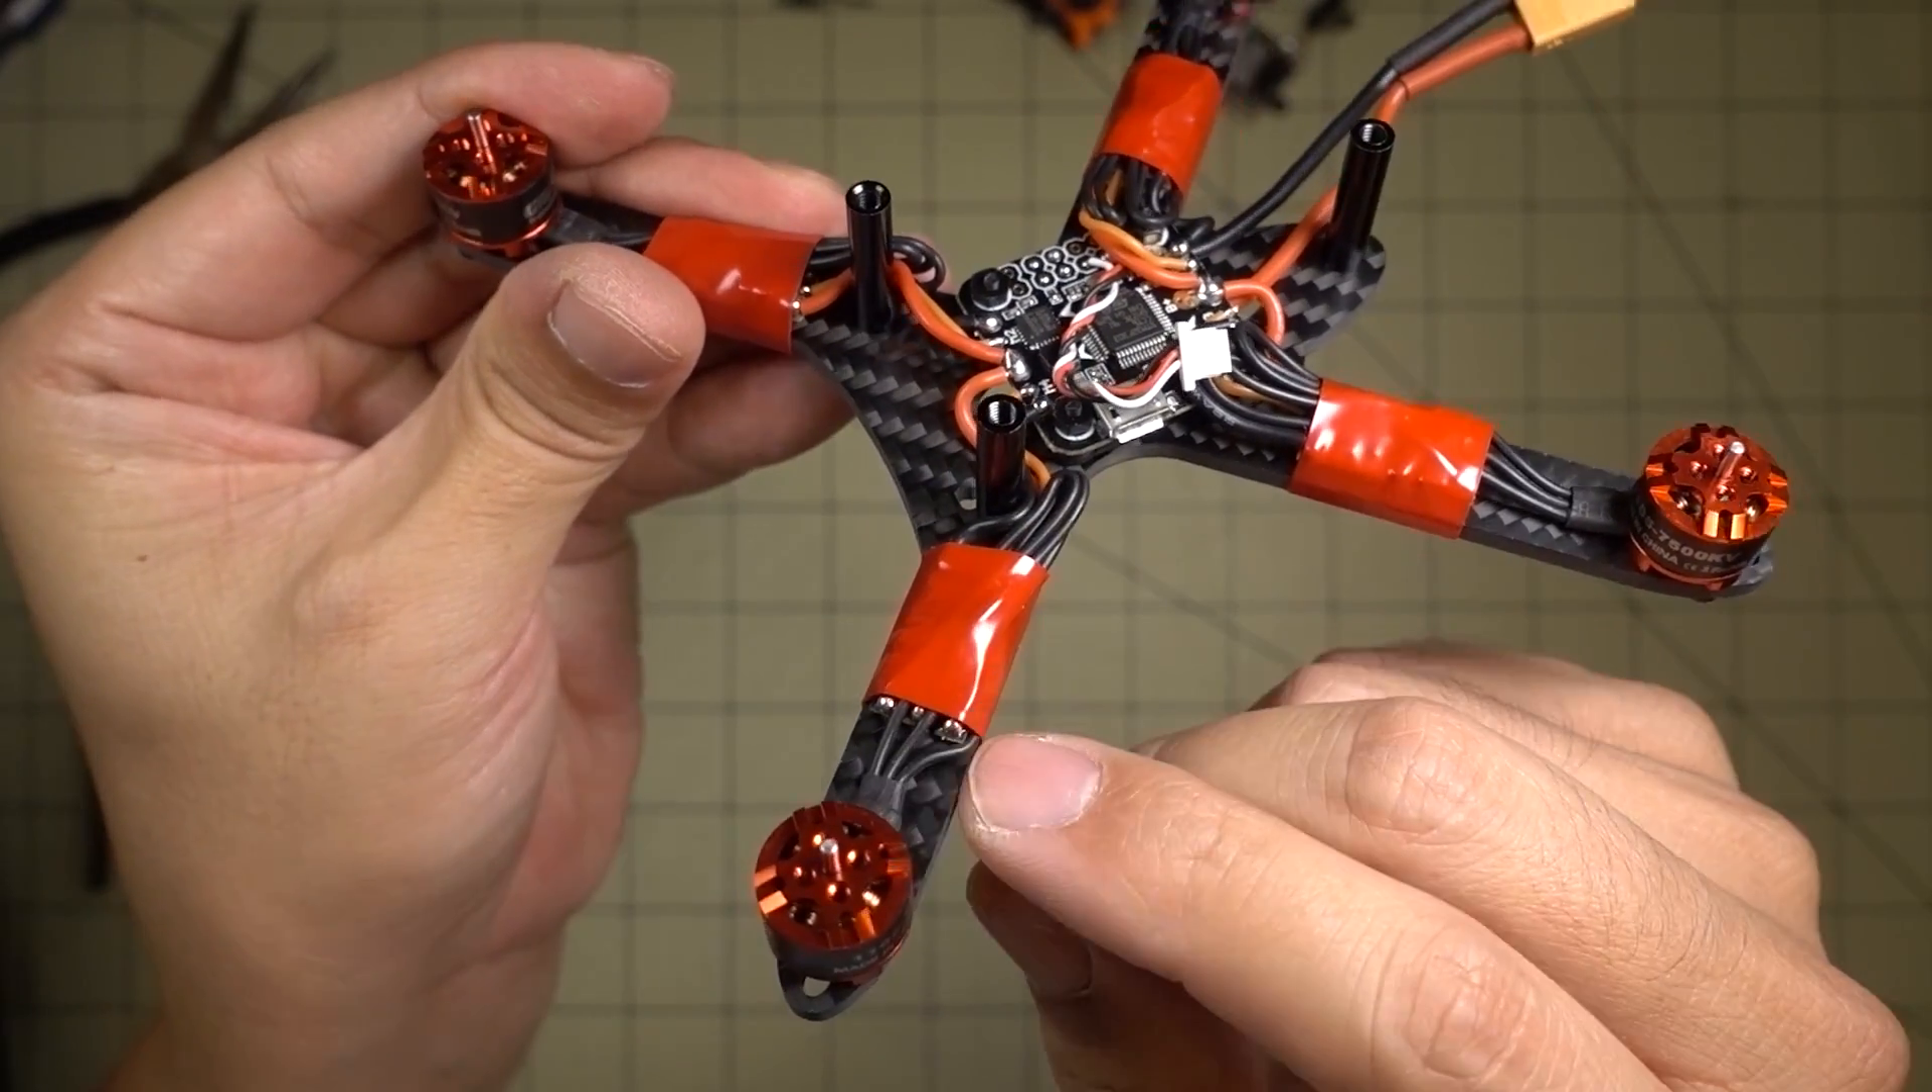Okay so here's what it looks like with the motors mounted. No soft mounting on the motors.